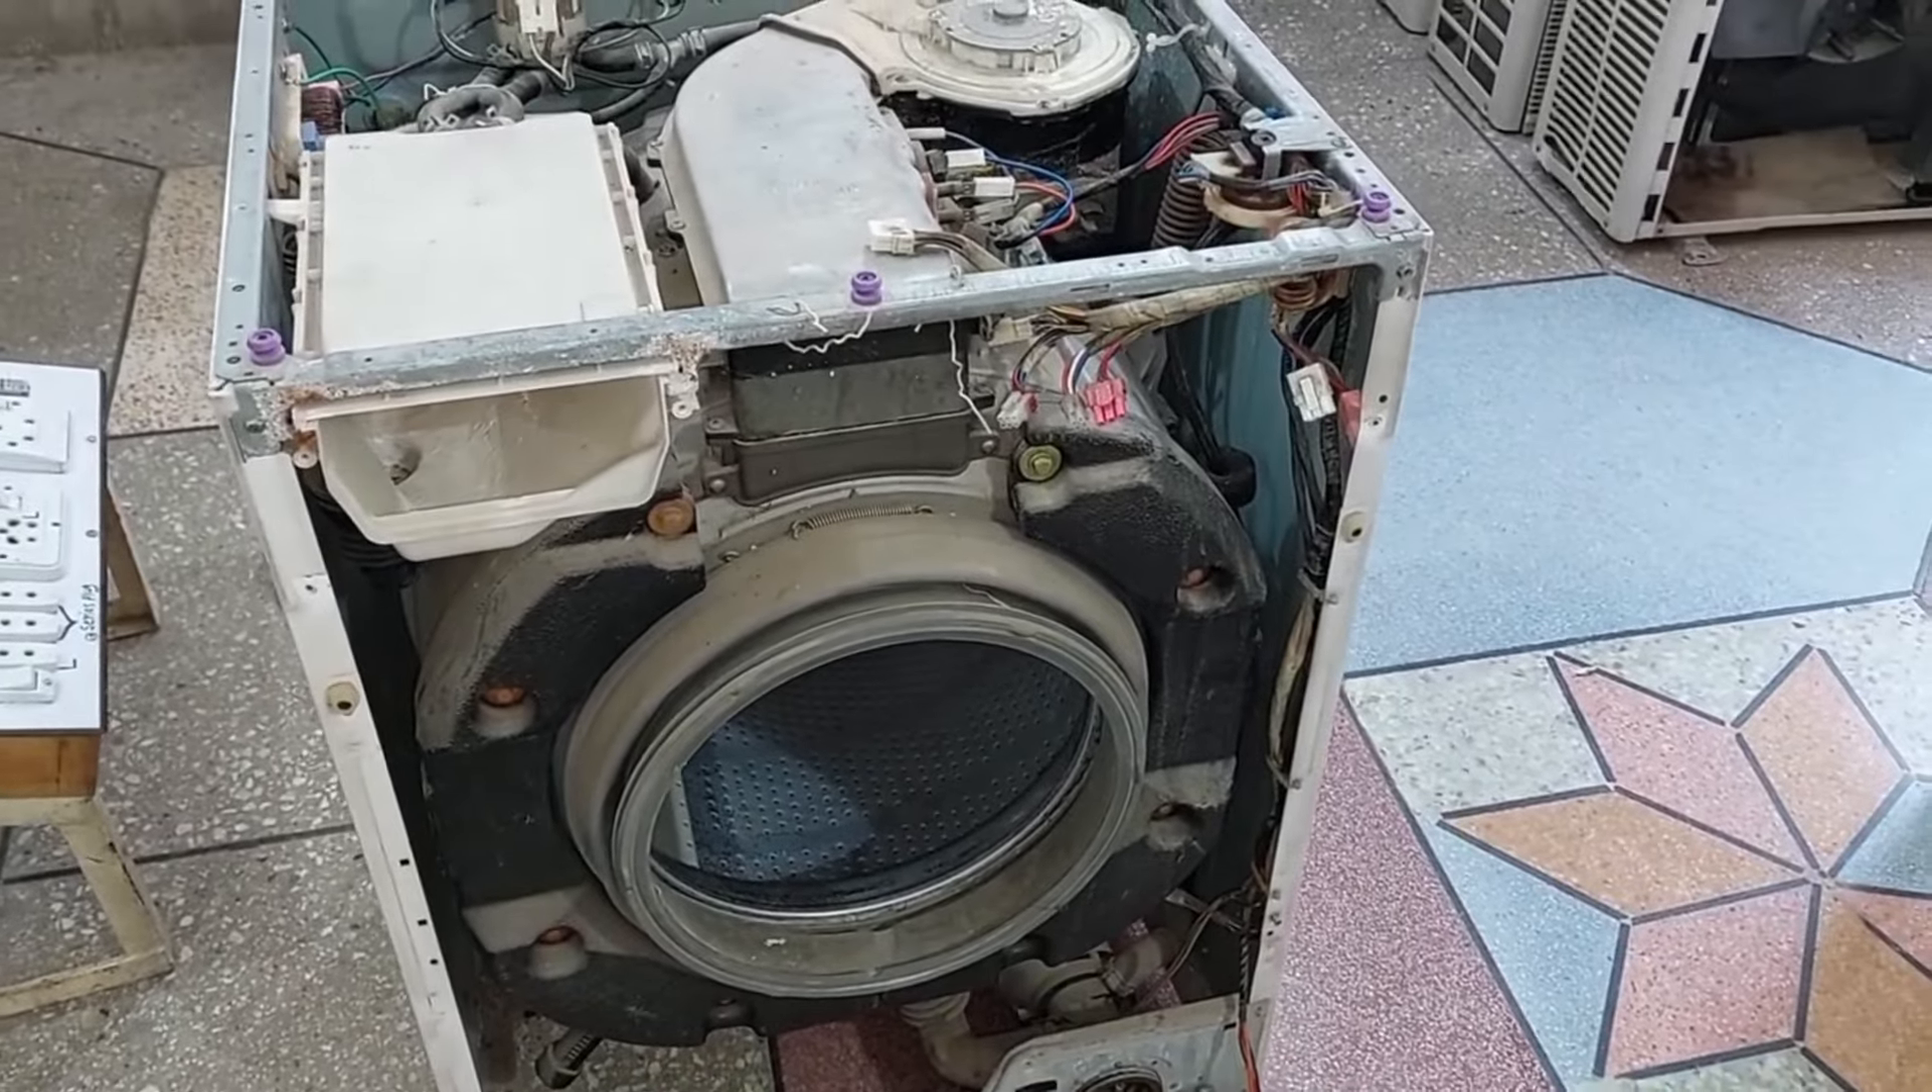Now, I have removed the front cover from the washing machine to make you understand how the air trap is used for the water level in the drum.